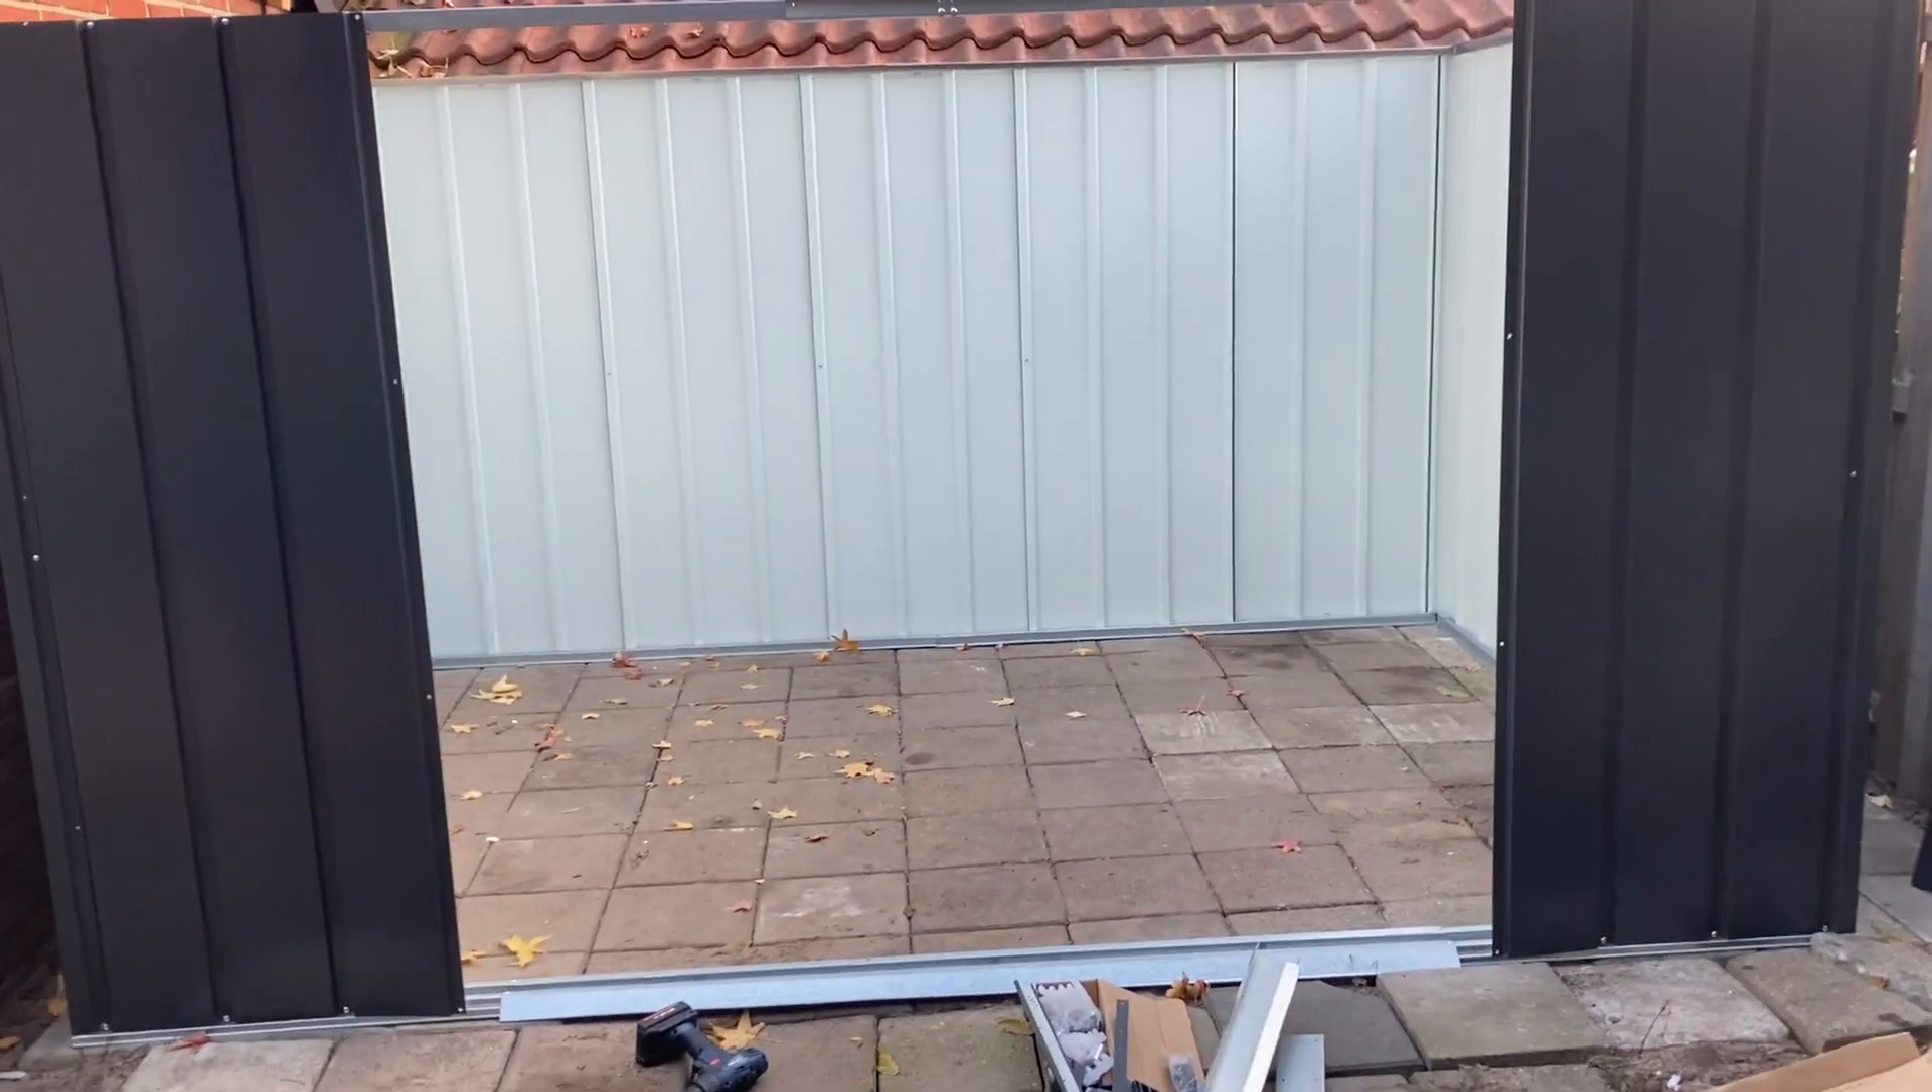The main frame is complete, actually, now, I'm just gonna need the doors, and the roof.